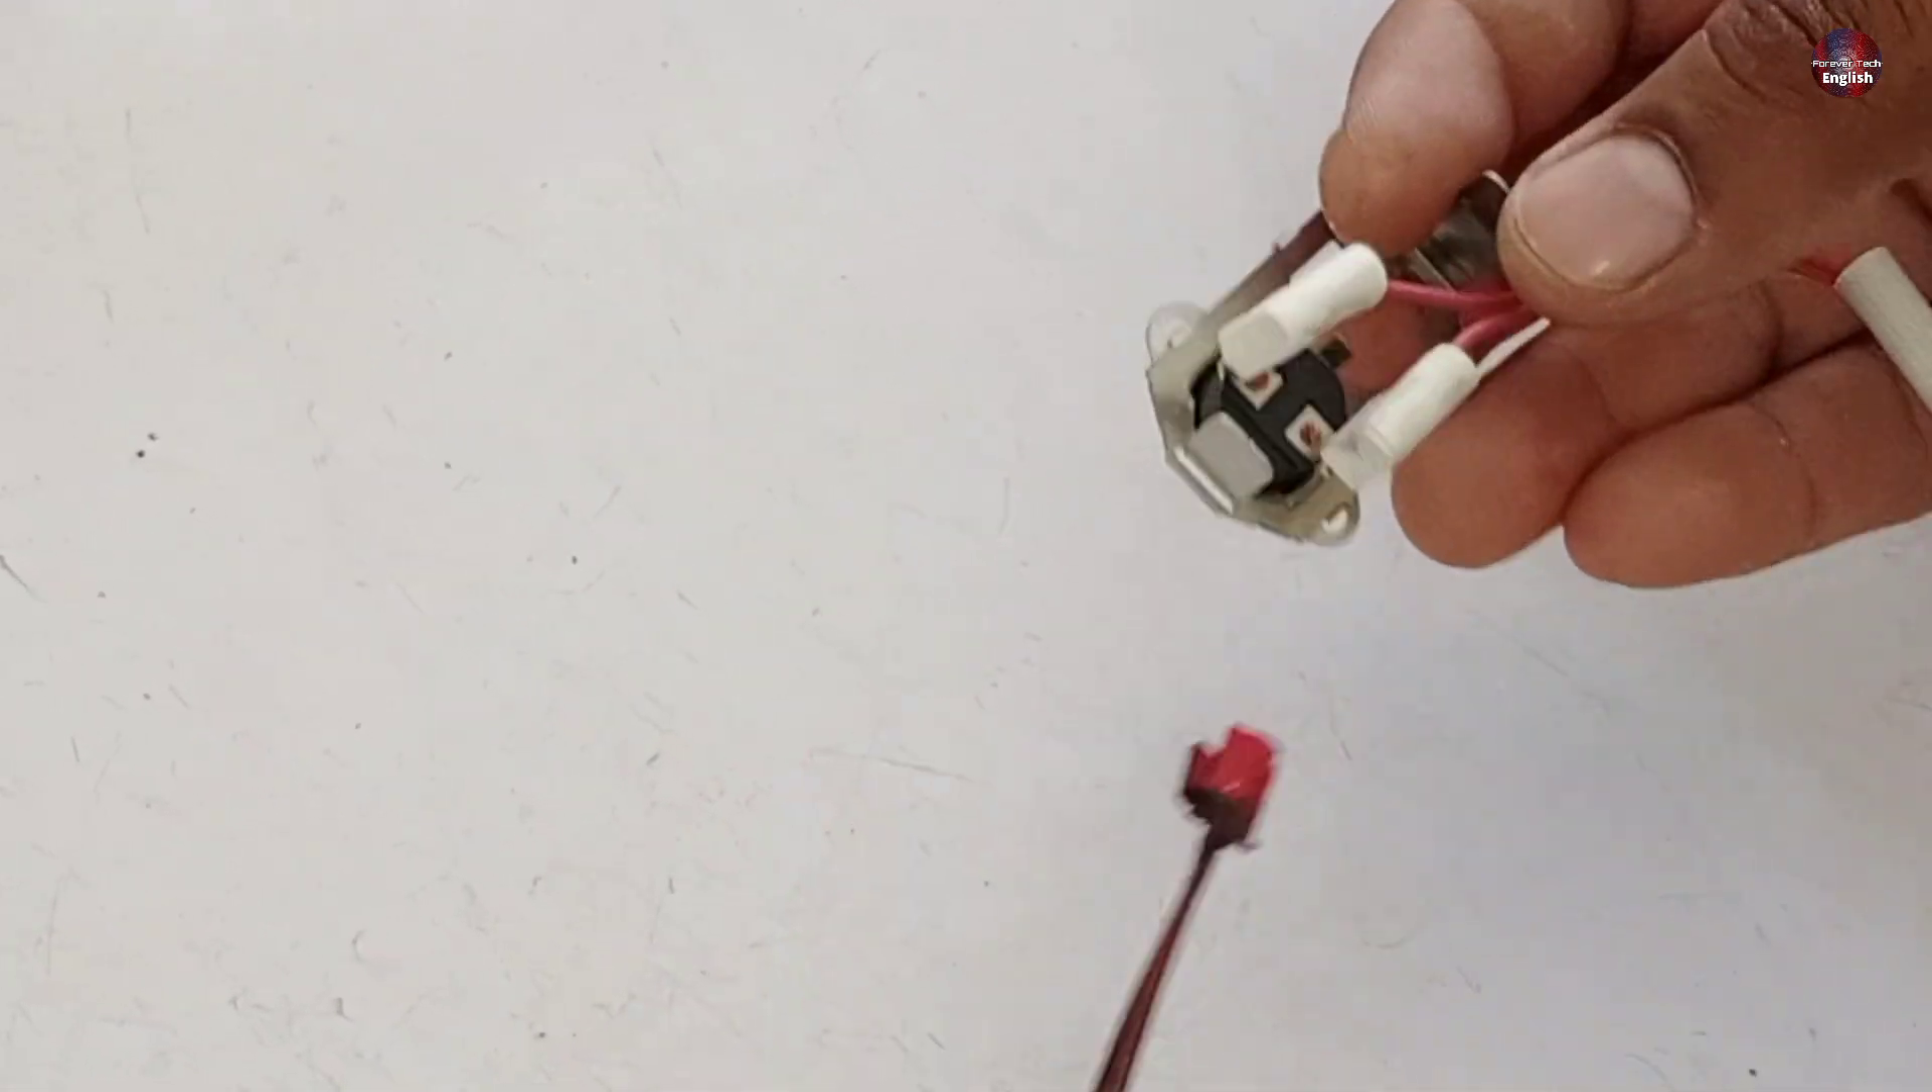I have removed the thermostat from the outdoor unit.